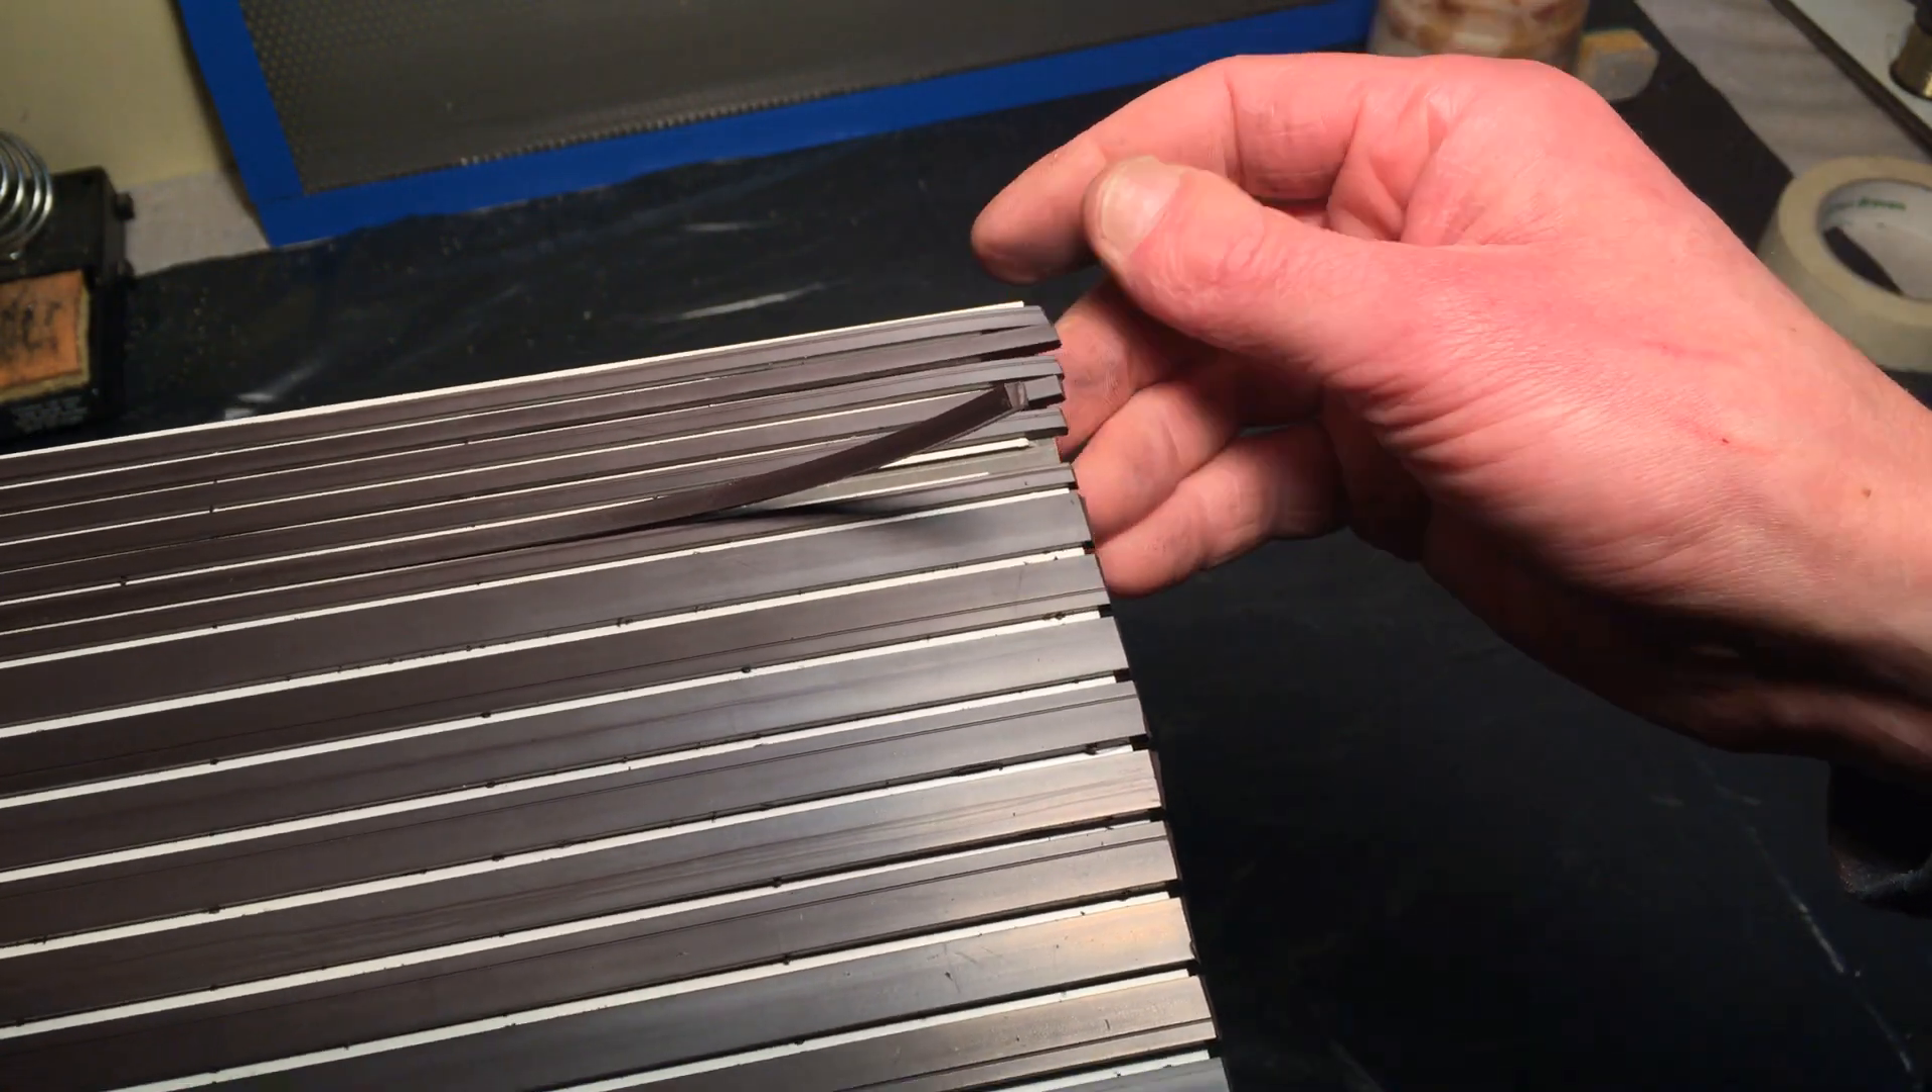And it's not sitting very nicely here. It's because I broke some of the, of these ridges.